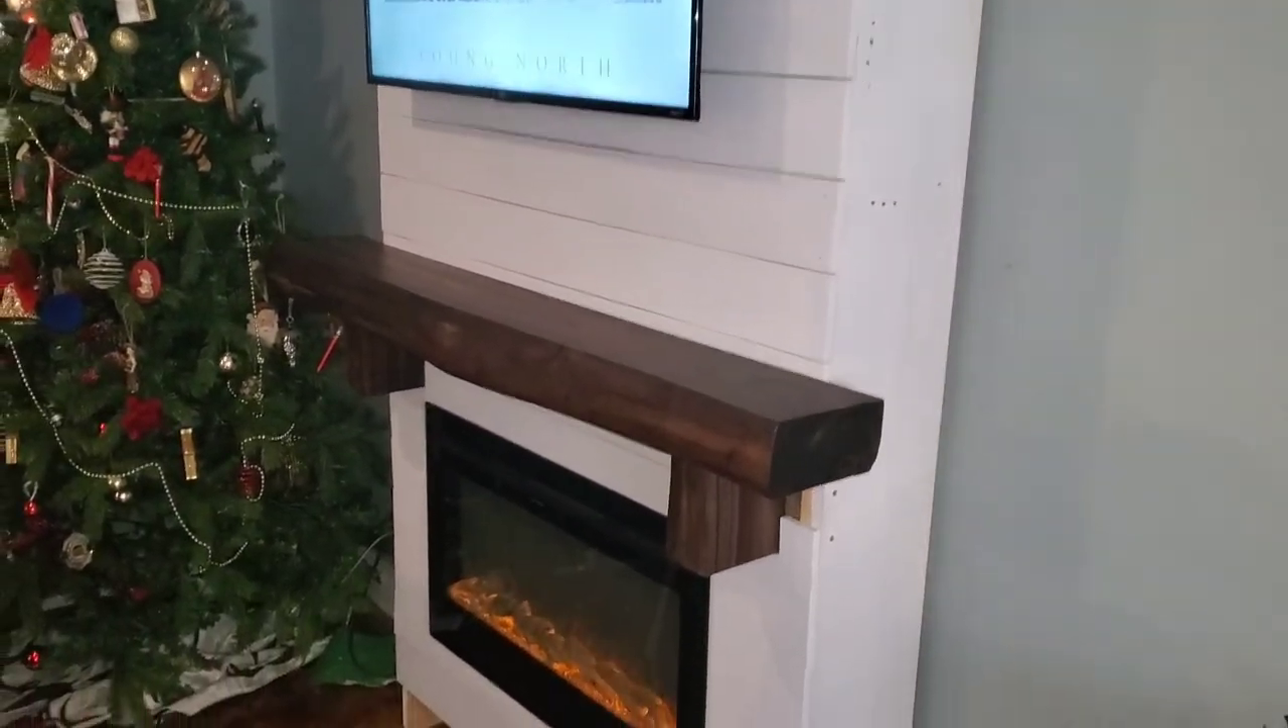So, the mantle is in.